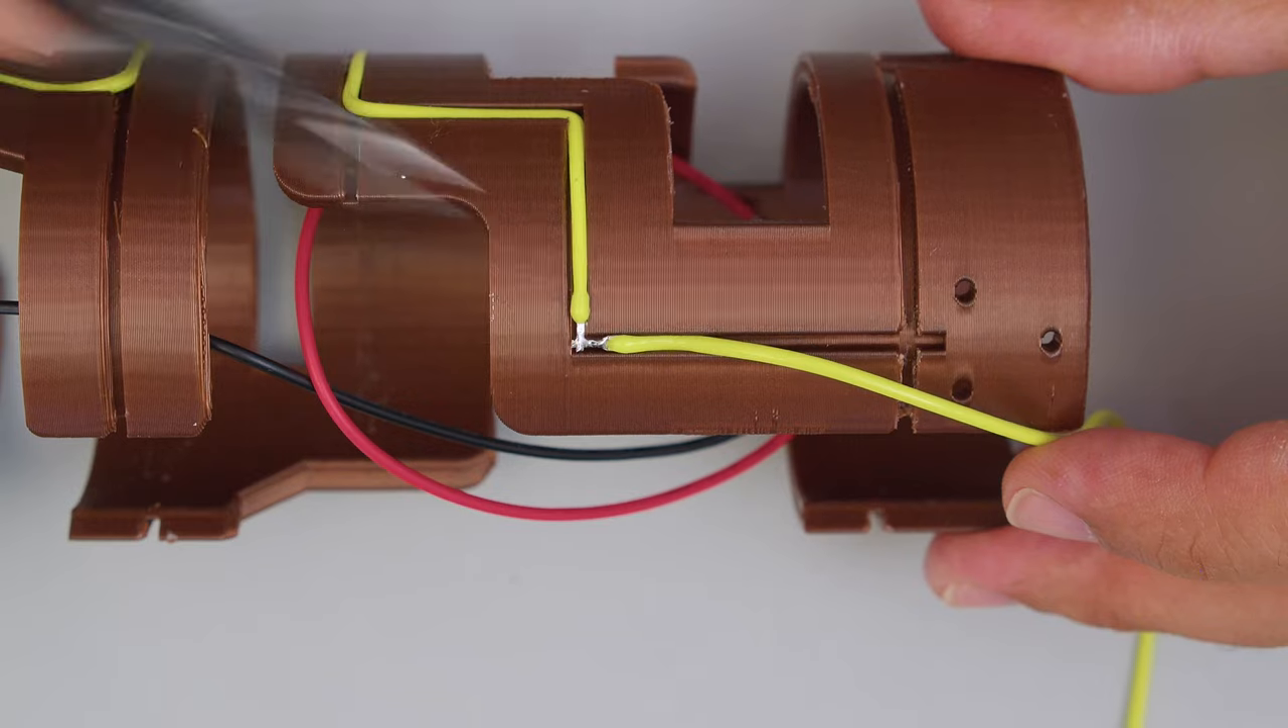This joint was soldered at a right angle to accommodate the design of the channel.